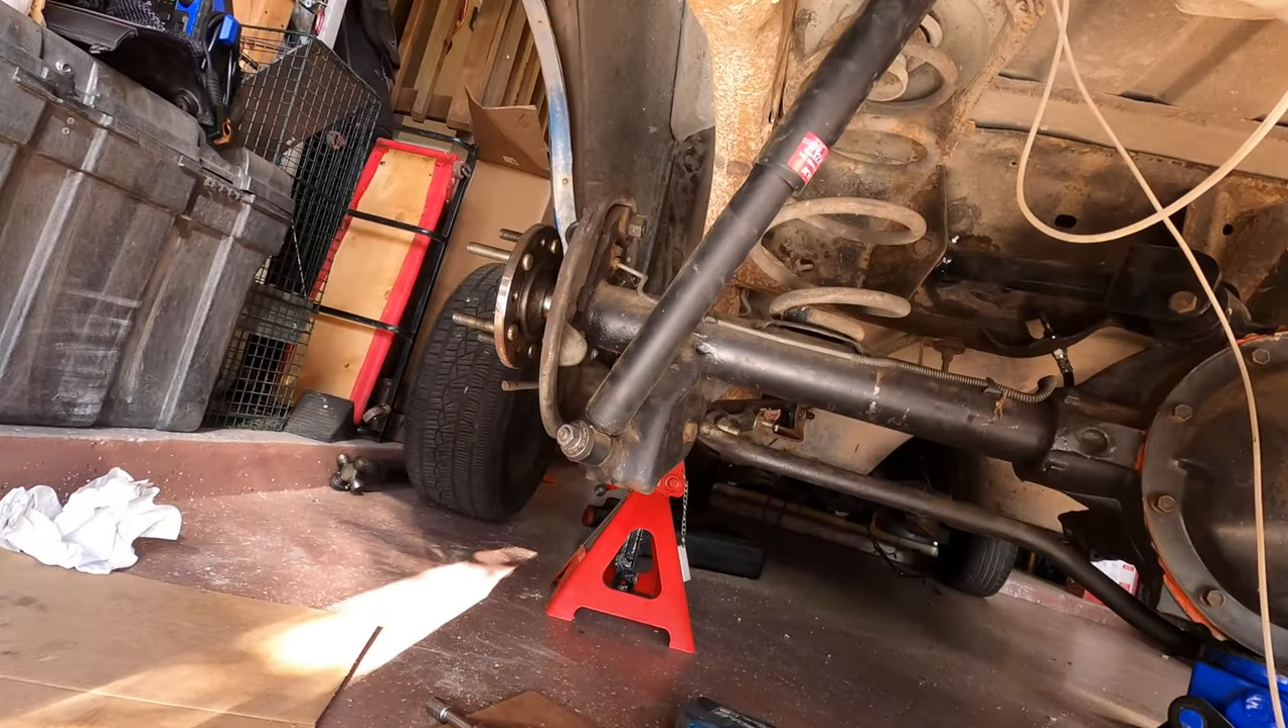Really, the only thing I have left to do on this project is get the brakes back on.